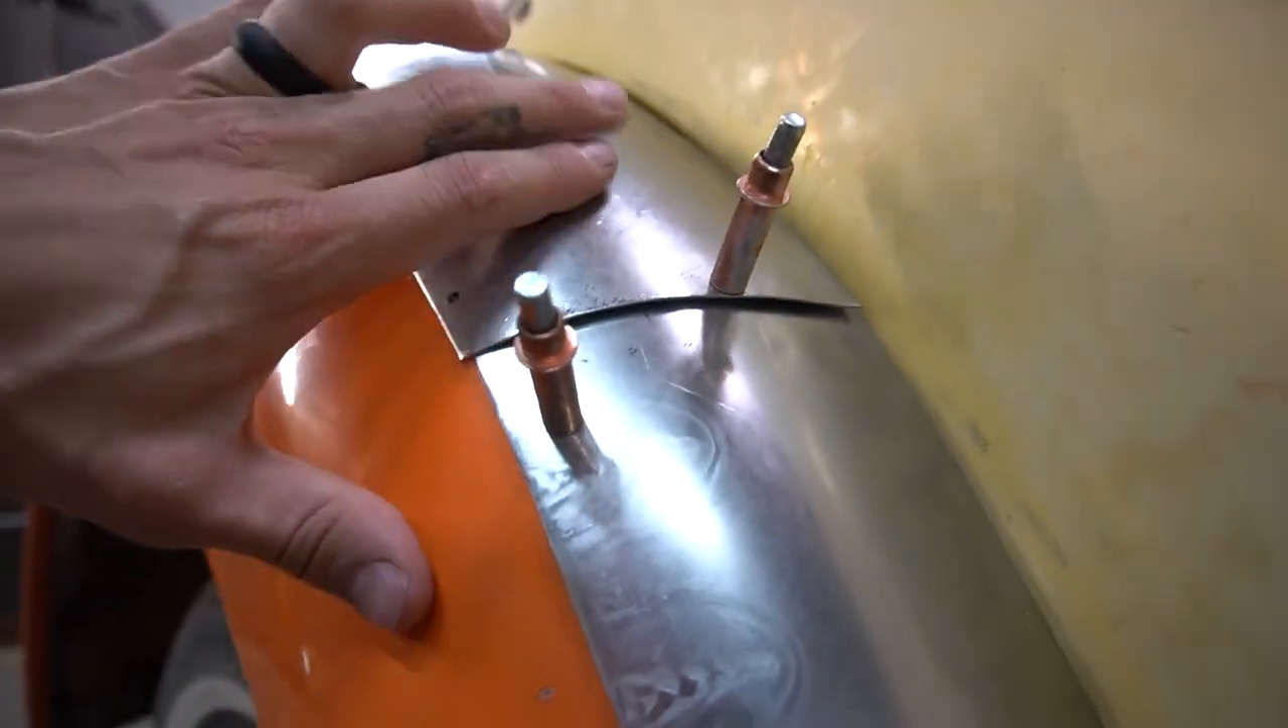This transition right here is a little funky you could see that gap right there.